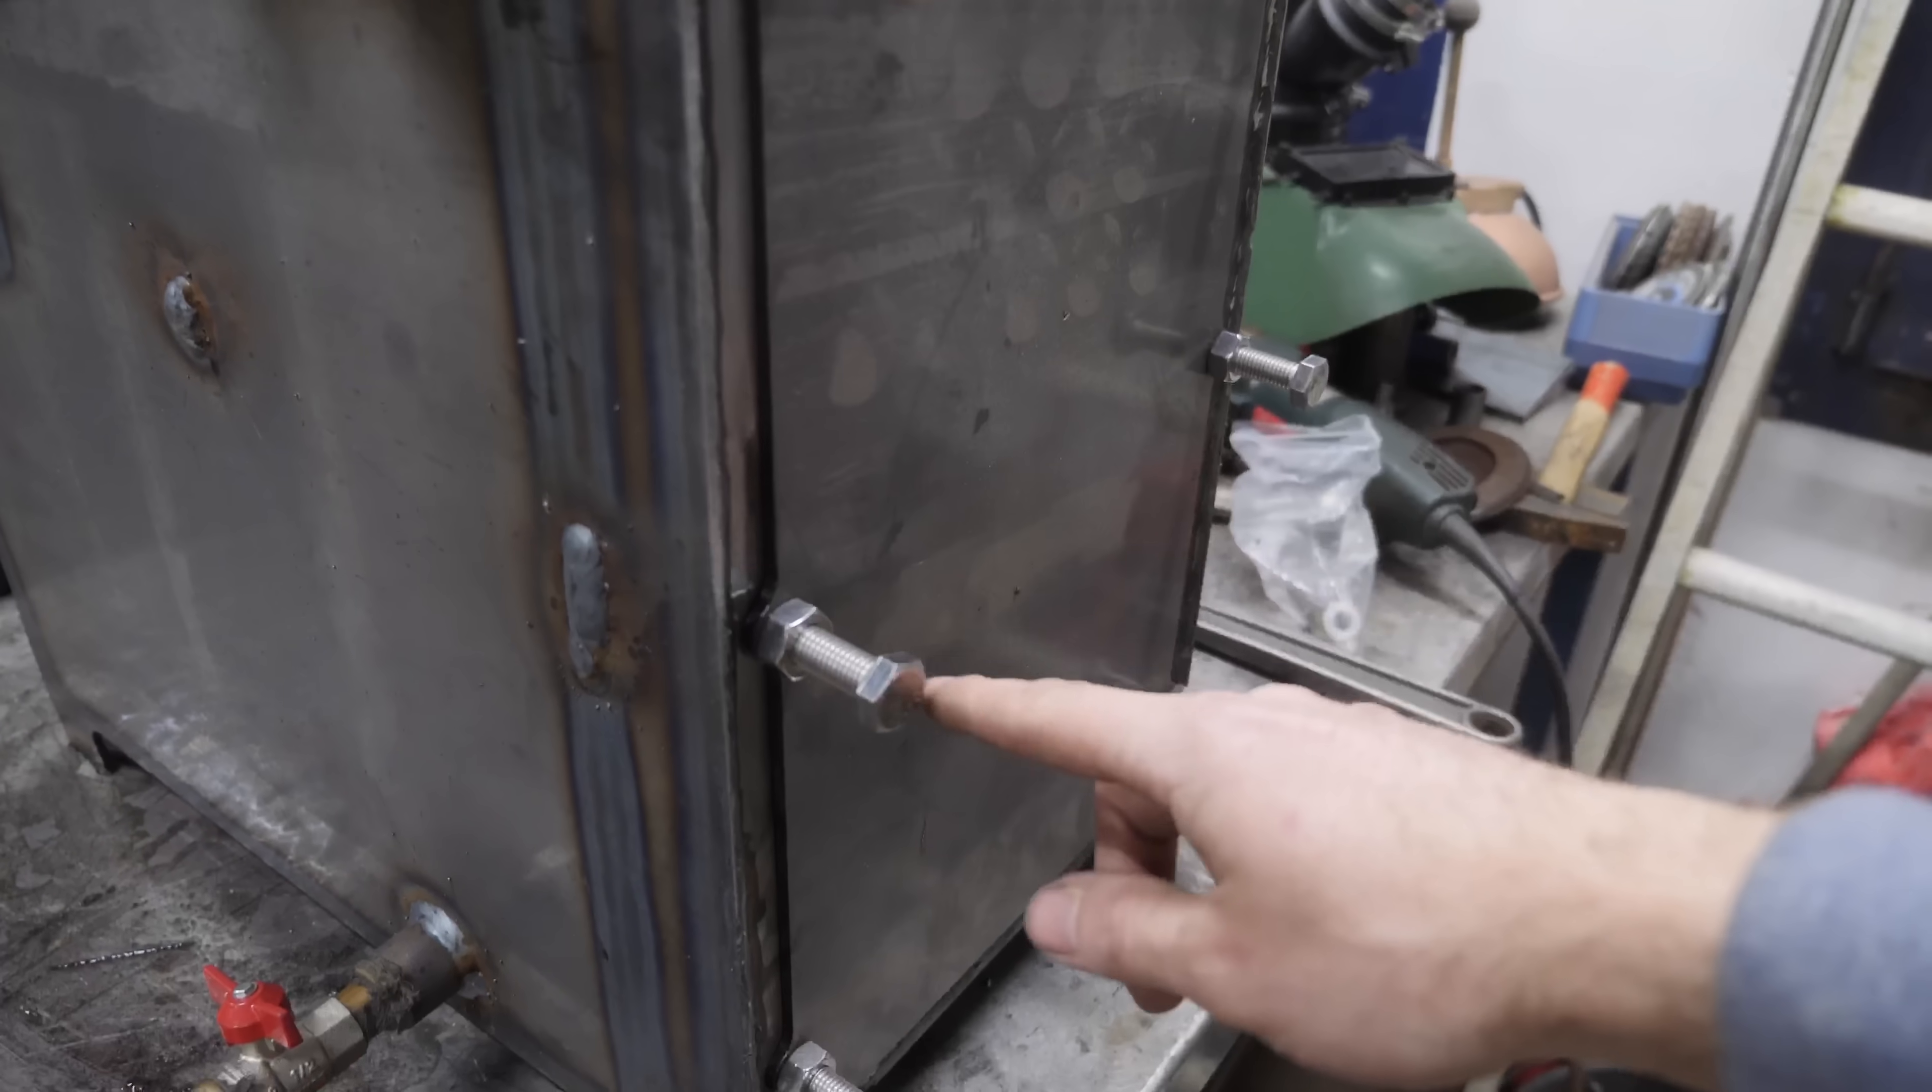The plate here on the back is just temporarily held in place by these way too long bolts here. We didn't have the right size.